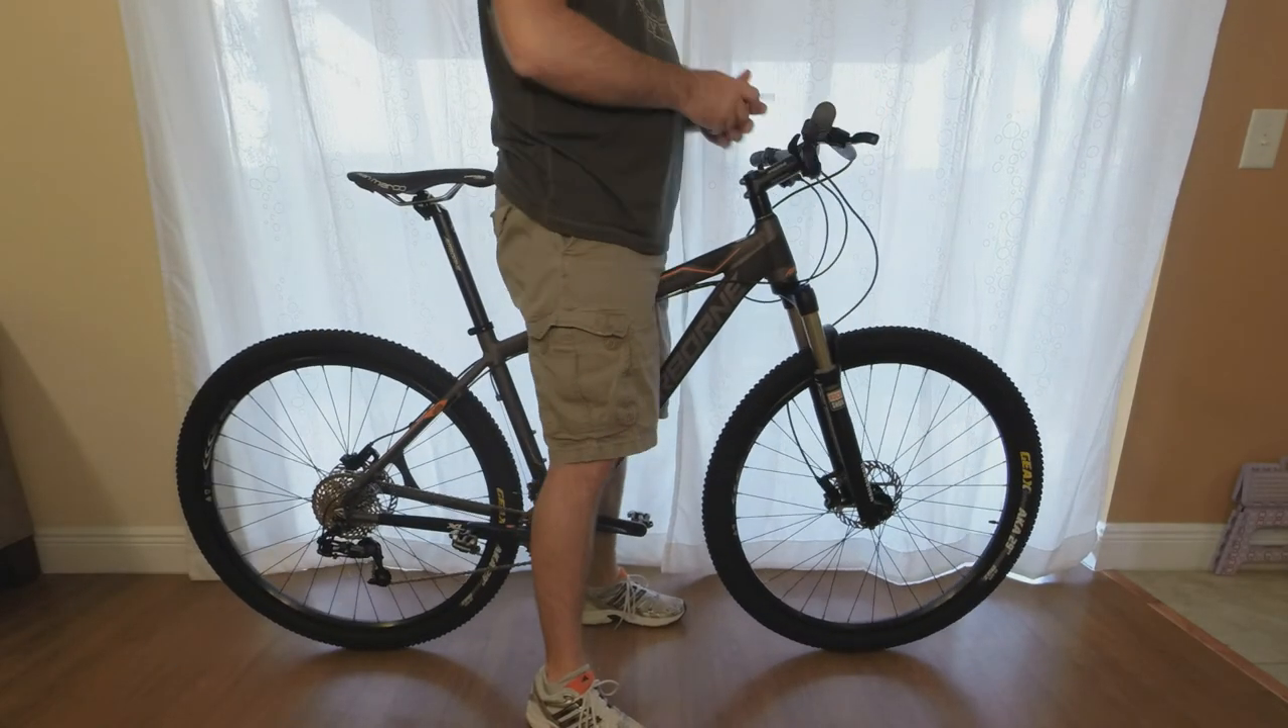At this point your bike is put together.